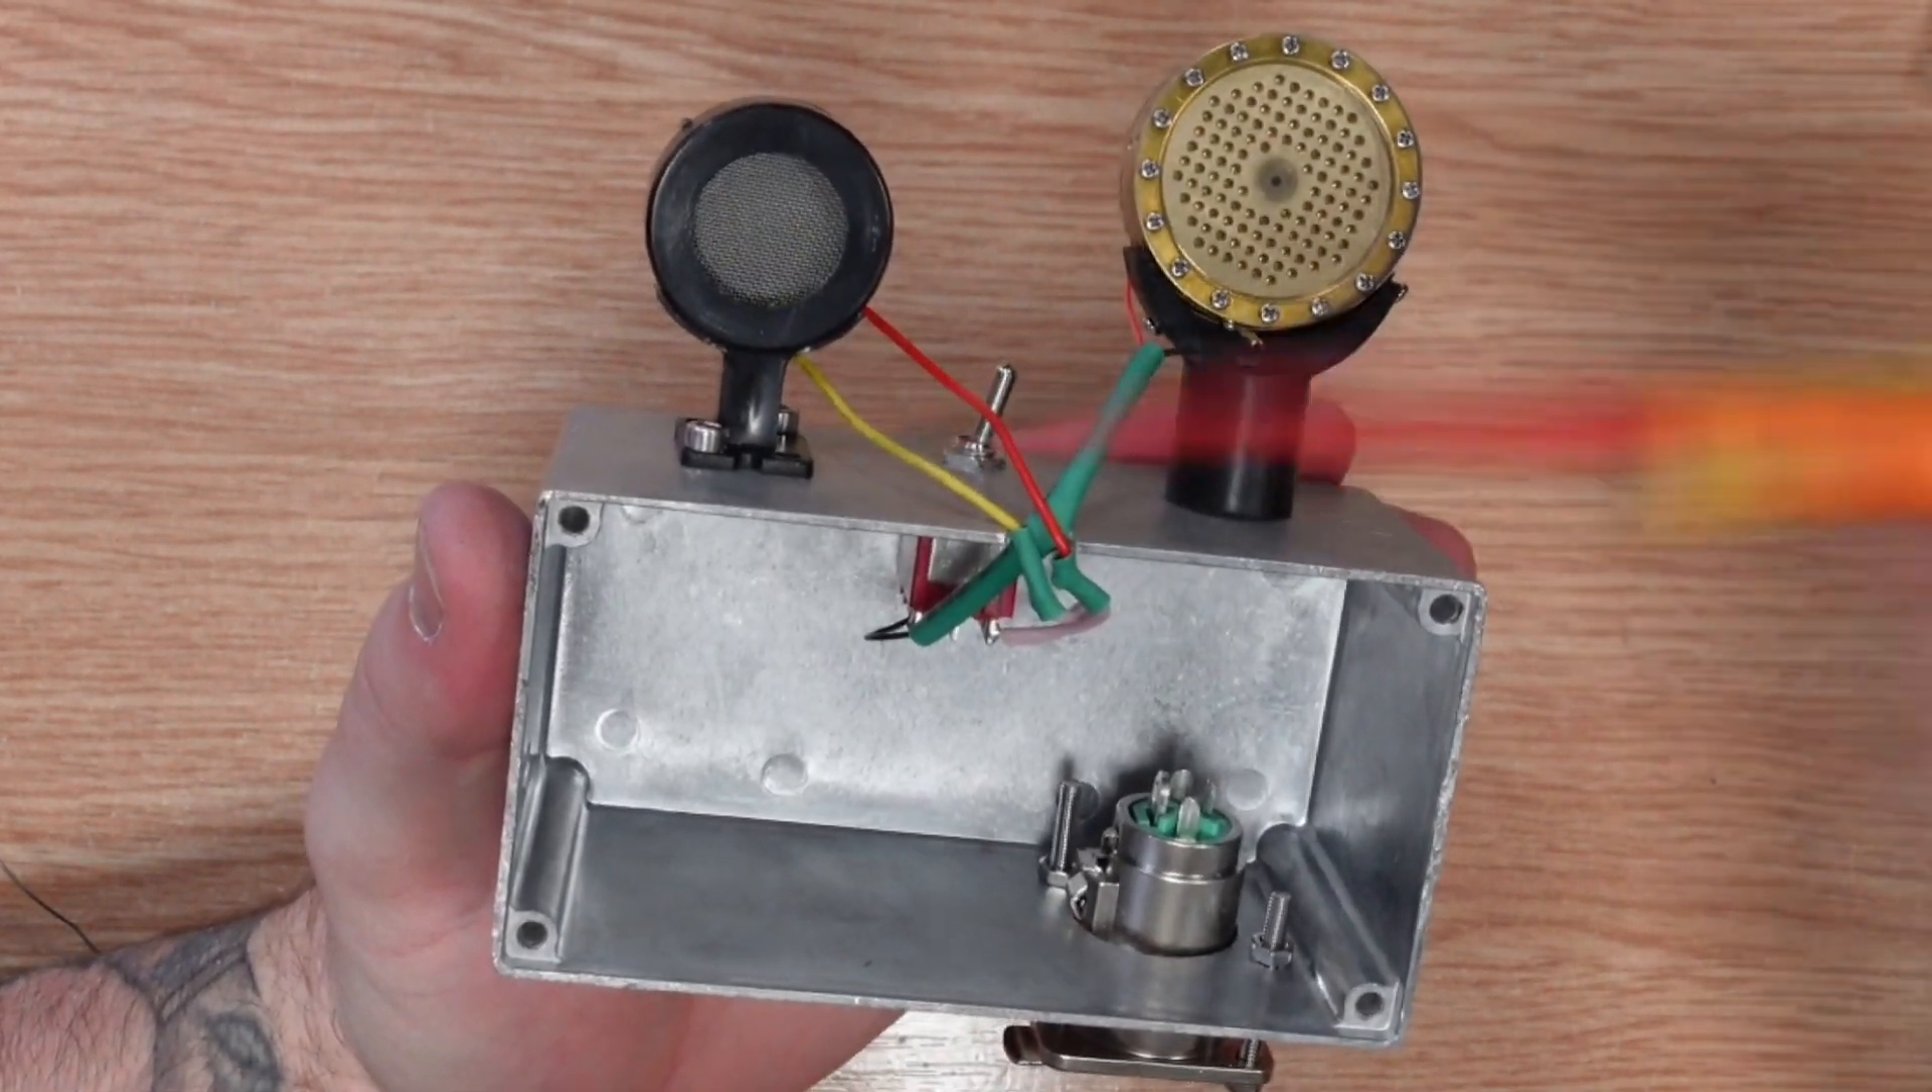Here we have both capsules wired in.